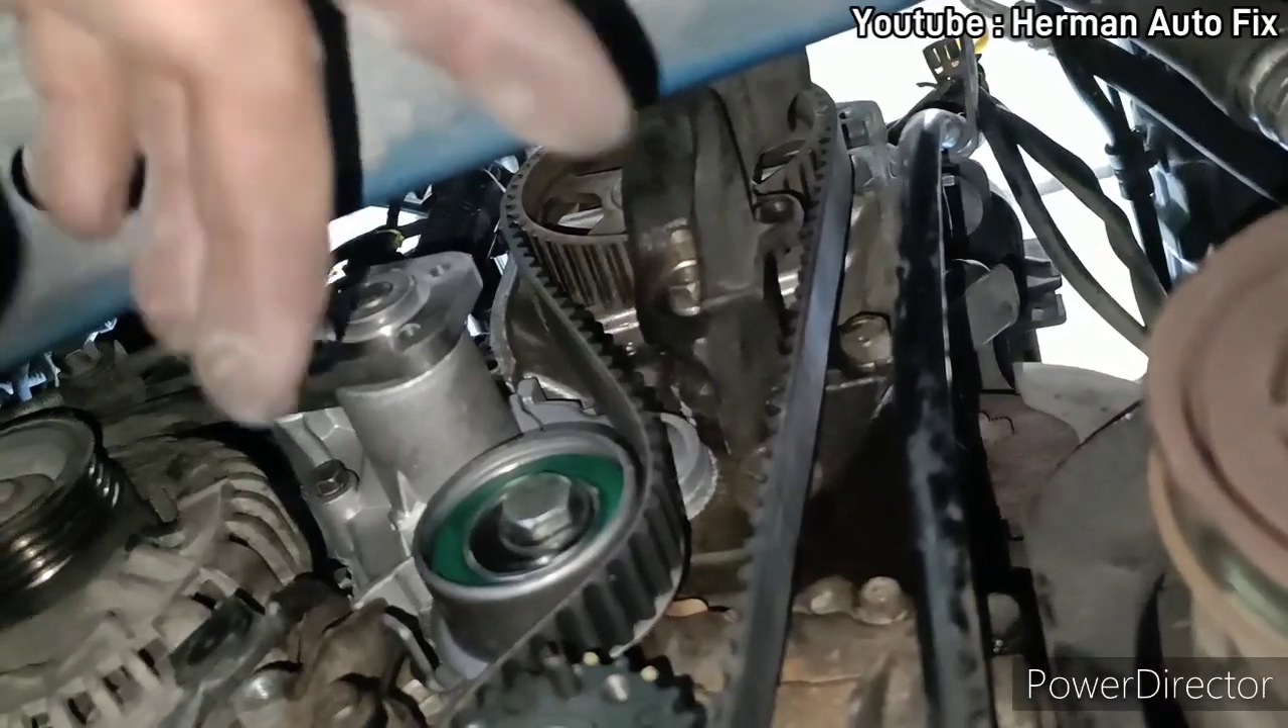Timing belt ni saya sudah pasang.